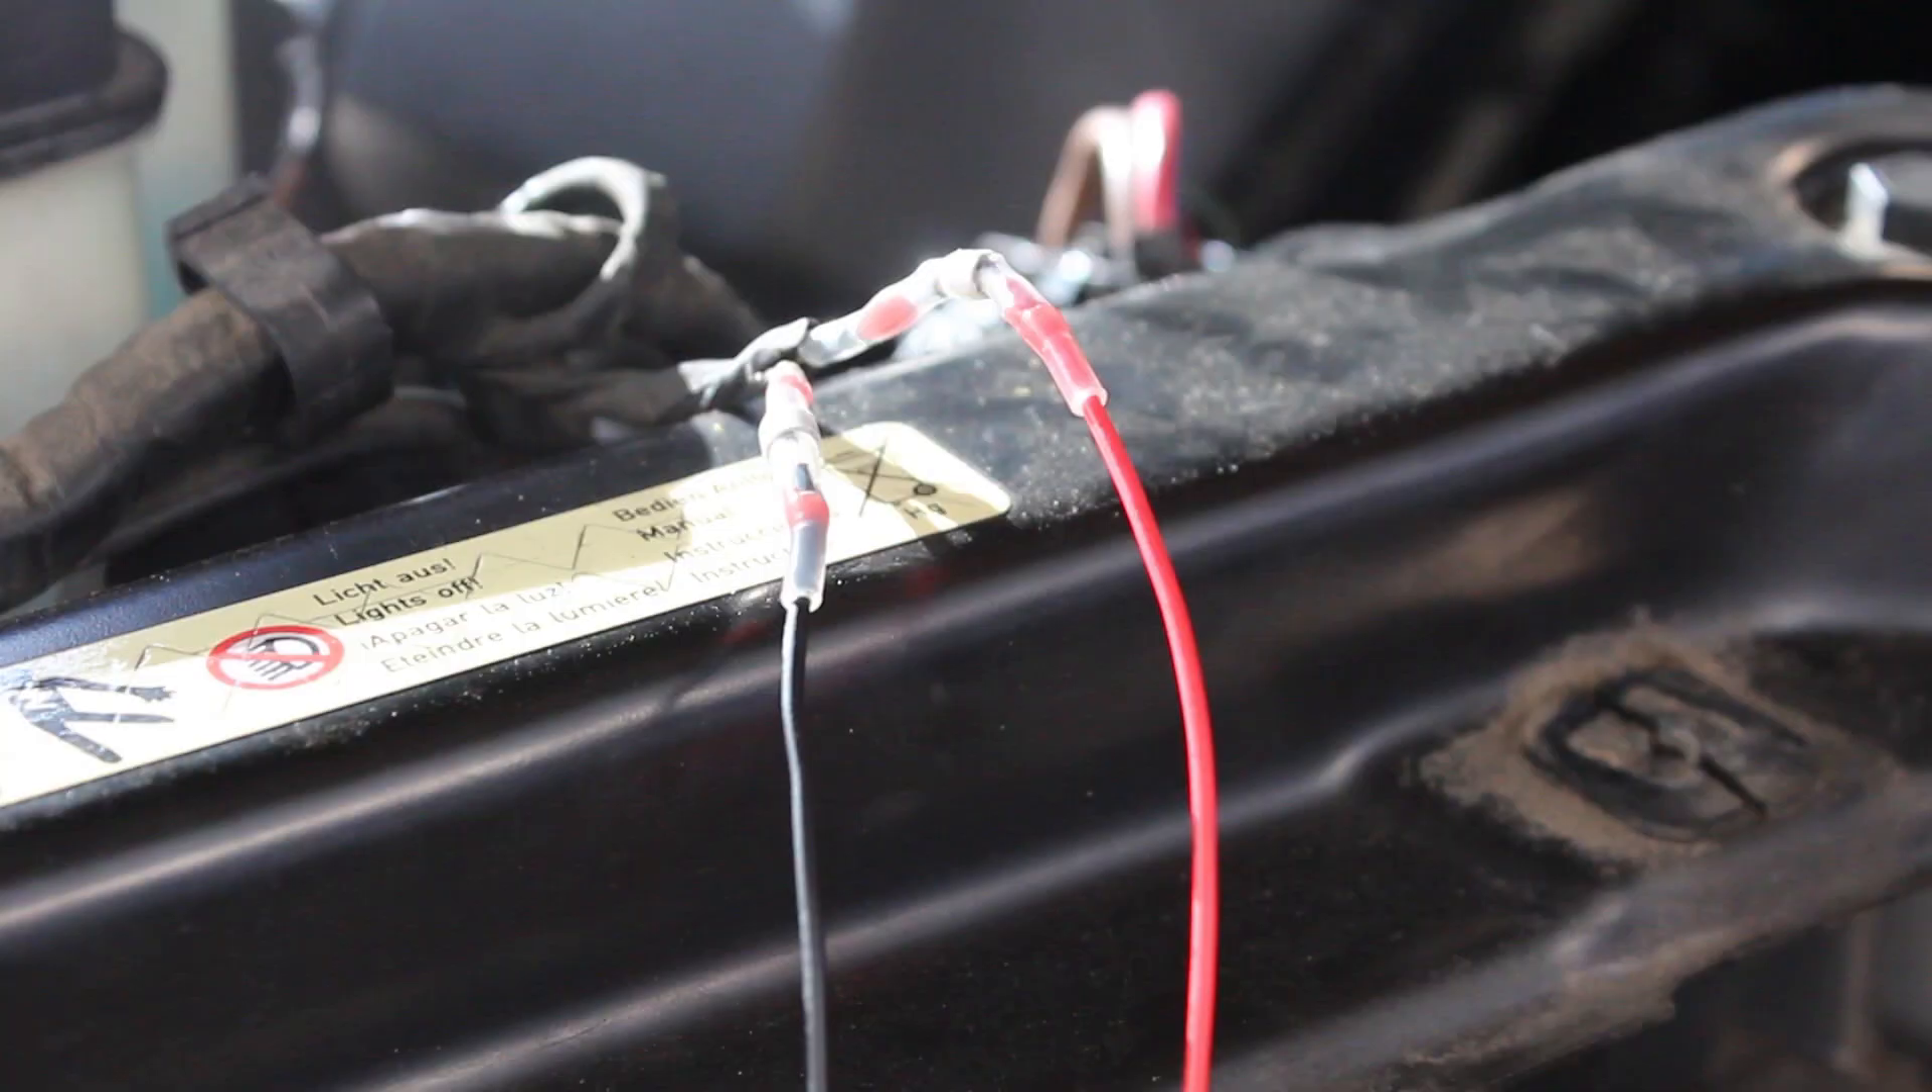So, wie ihr sehen könnt, habe ich die Kabel jetzt hier zusammengelötet mit meinen Lötverbindern.